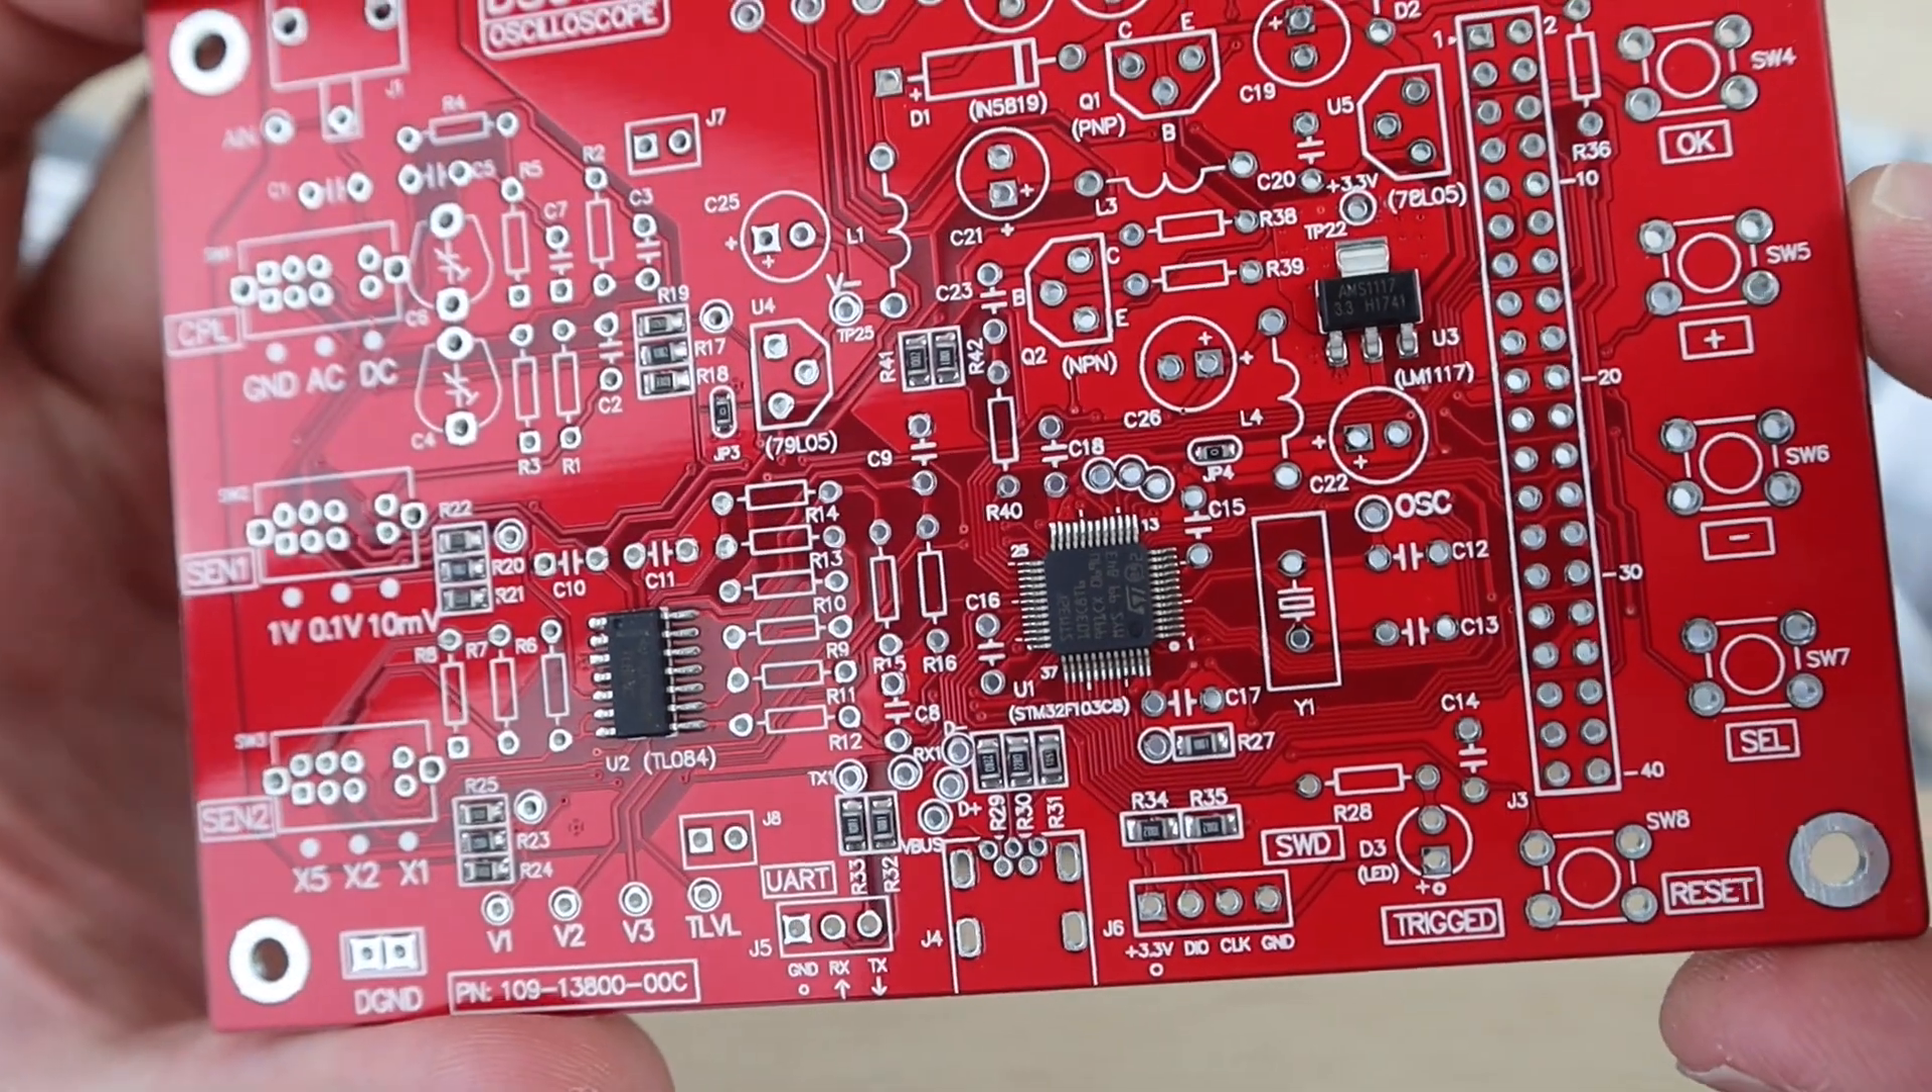The surface mounted components come already installed but there's still quite a lot of work to be done to complete the oscilloscope kit.